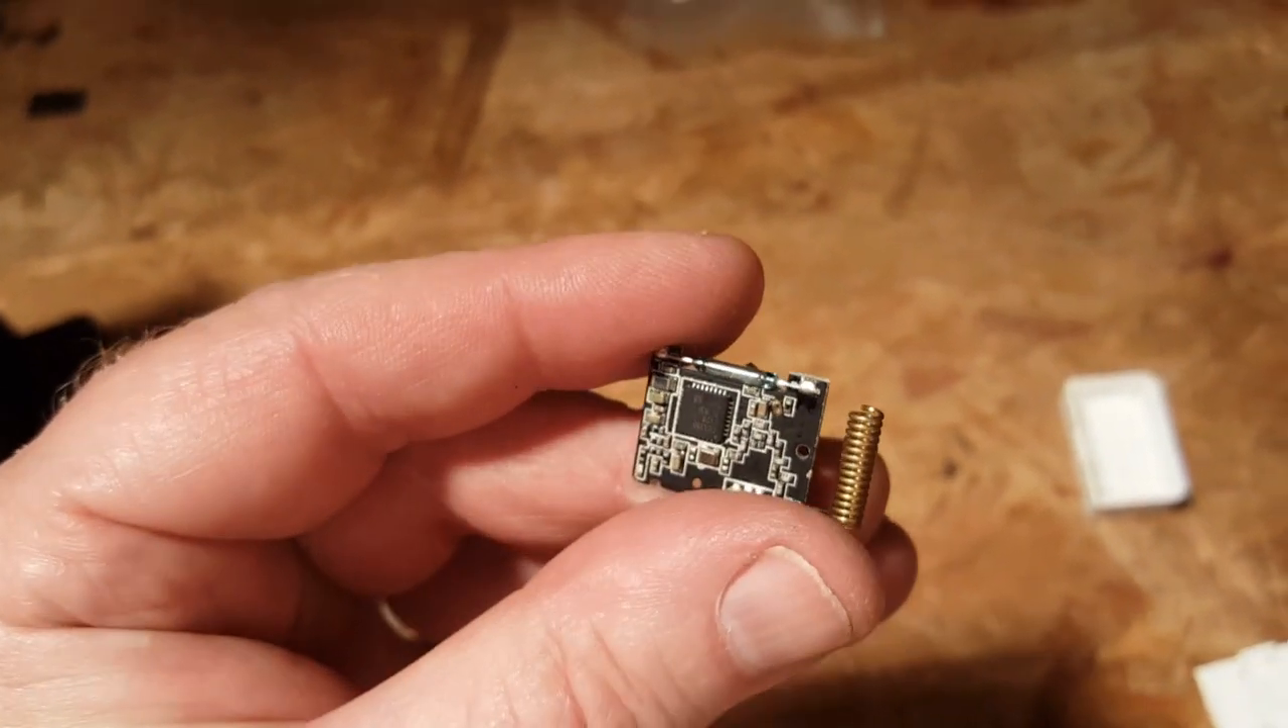This whole board will come out and there you go the whole board is out.